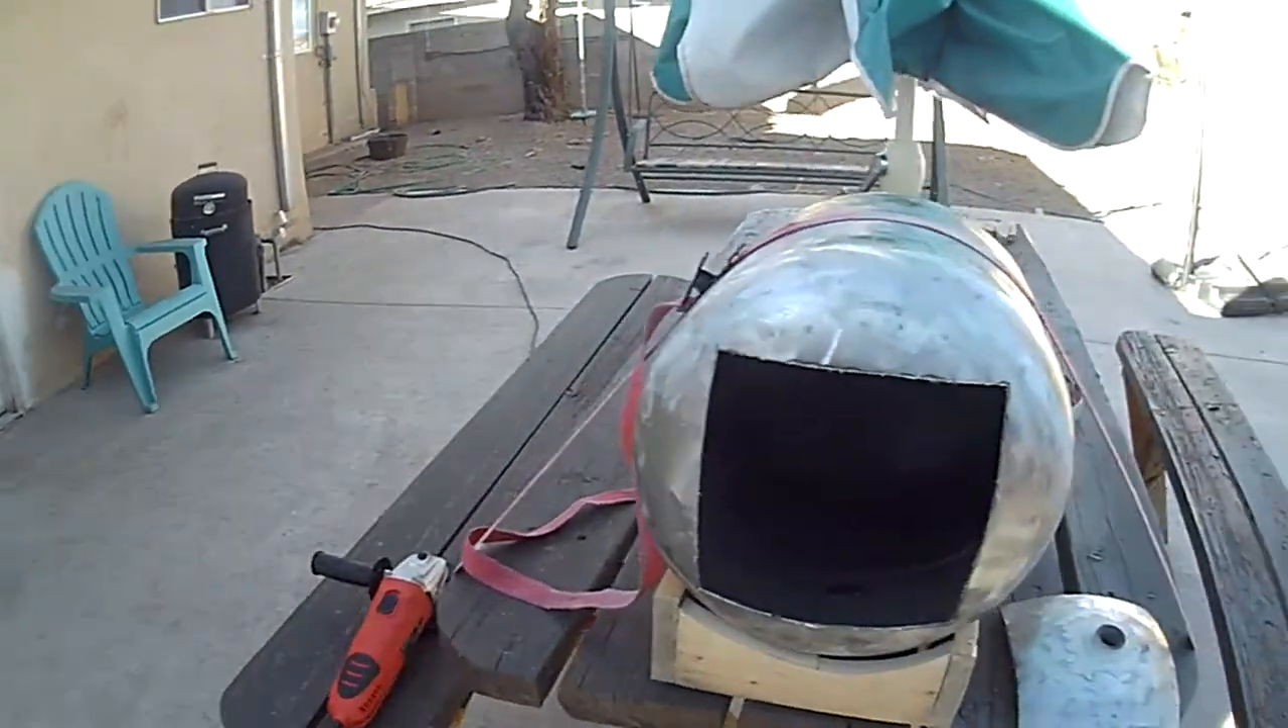Okay, so here's the tank with the door cut out.